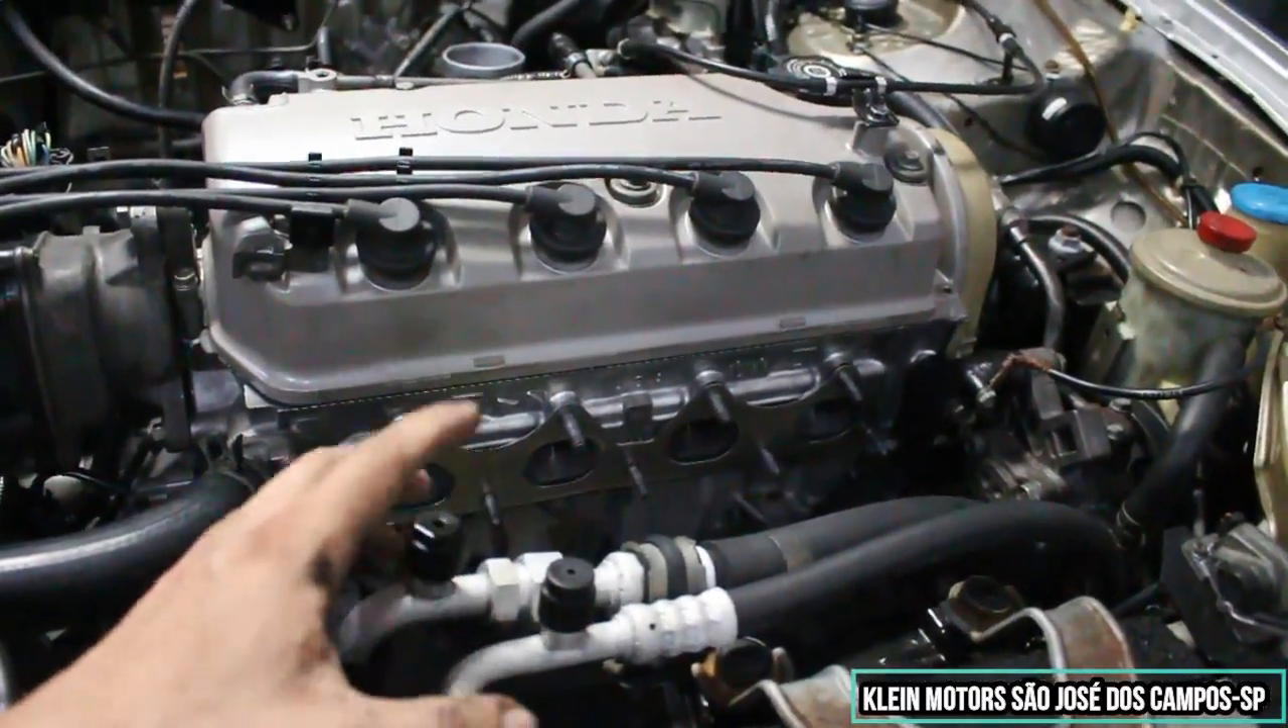O coletor de escape não está no lugar, porque a gente está procurando um outro usado.